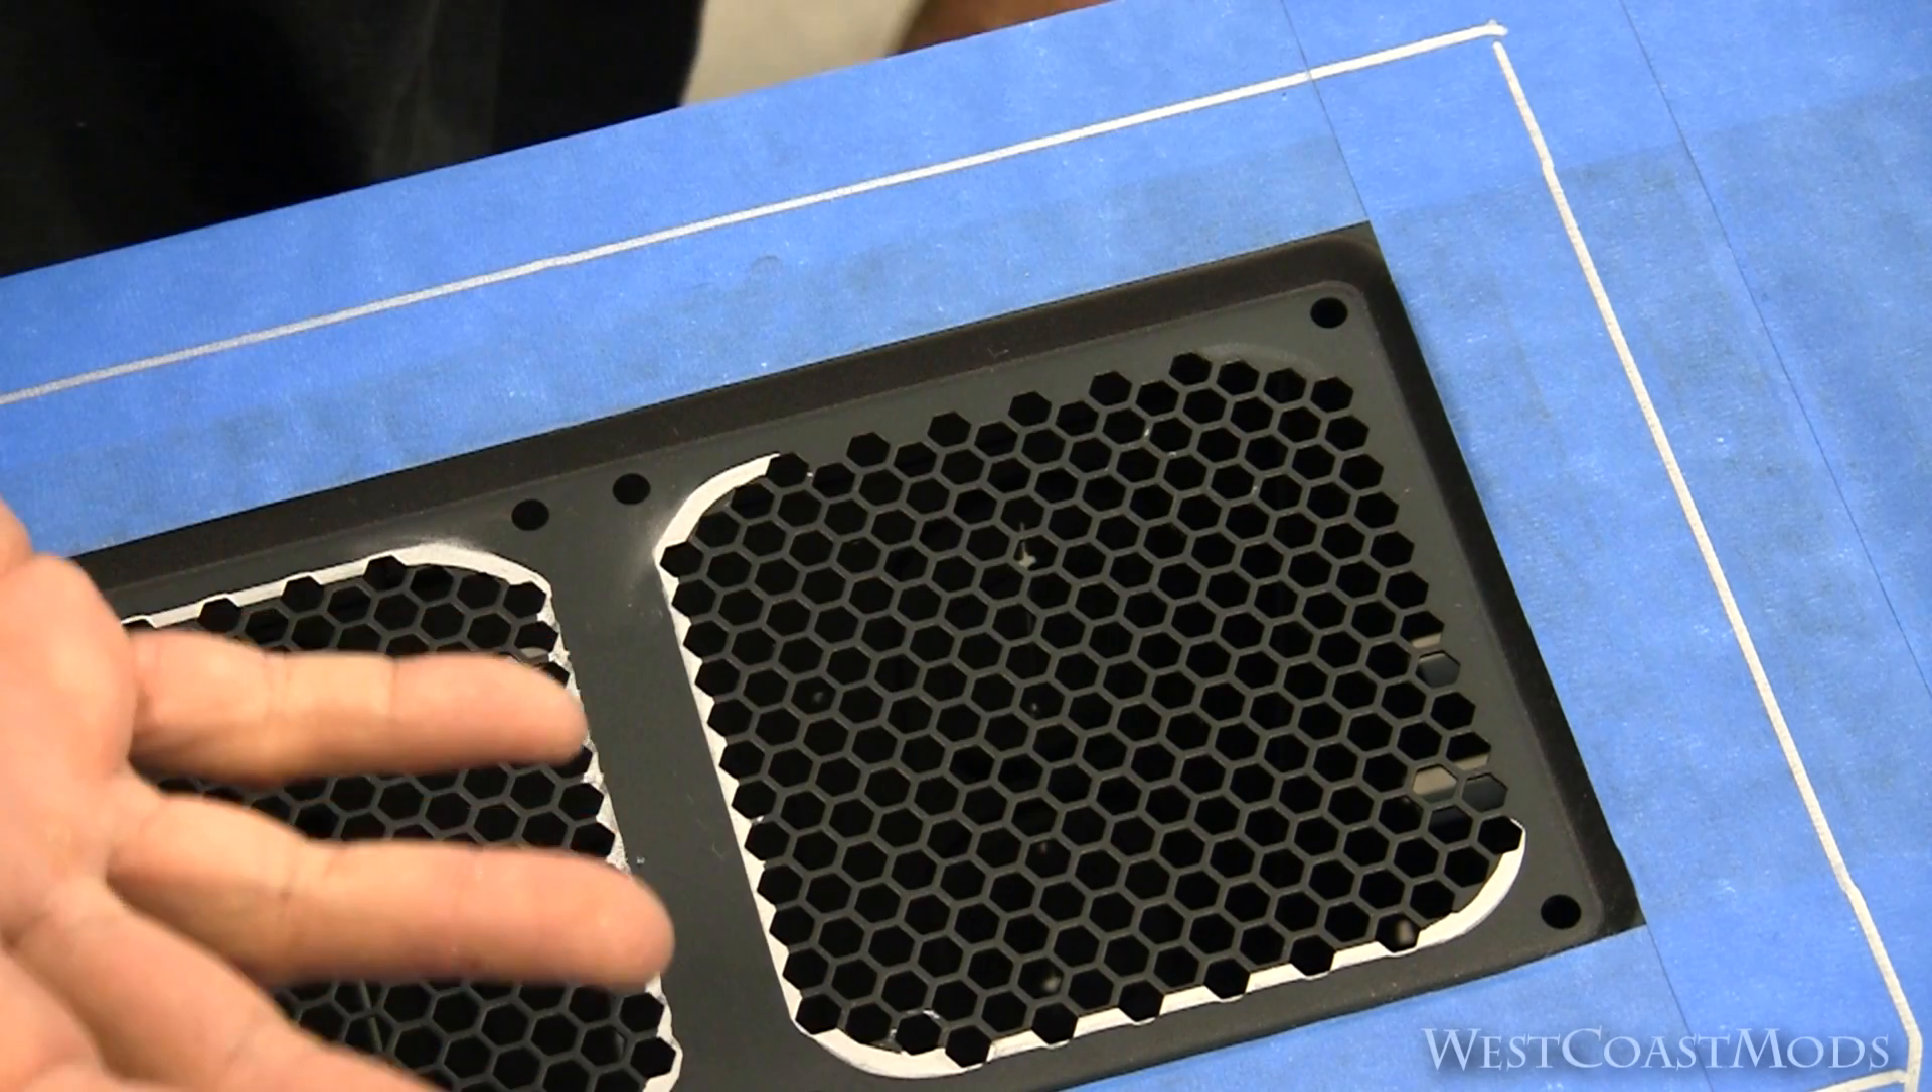You can see the hole that, the mounting hole for the fans, the perforated steel isn't centered with that hole. You know, it's kind of offset.